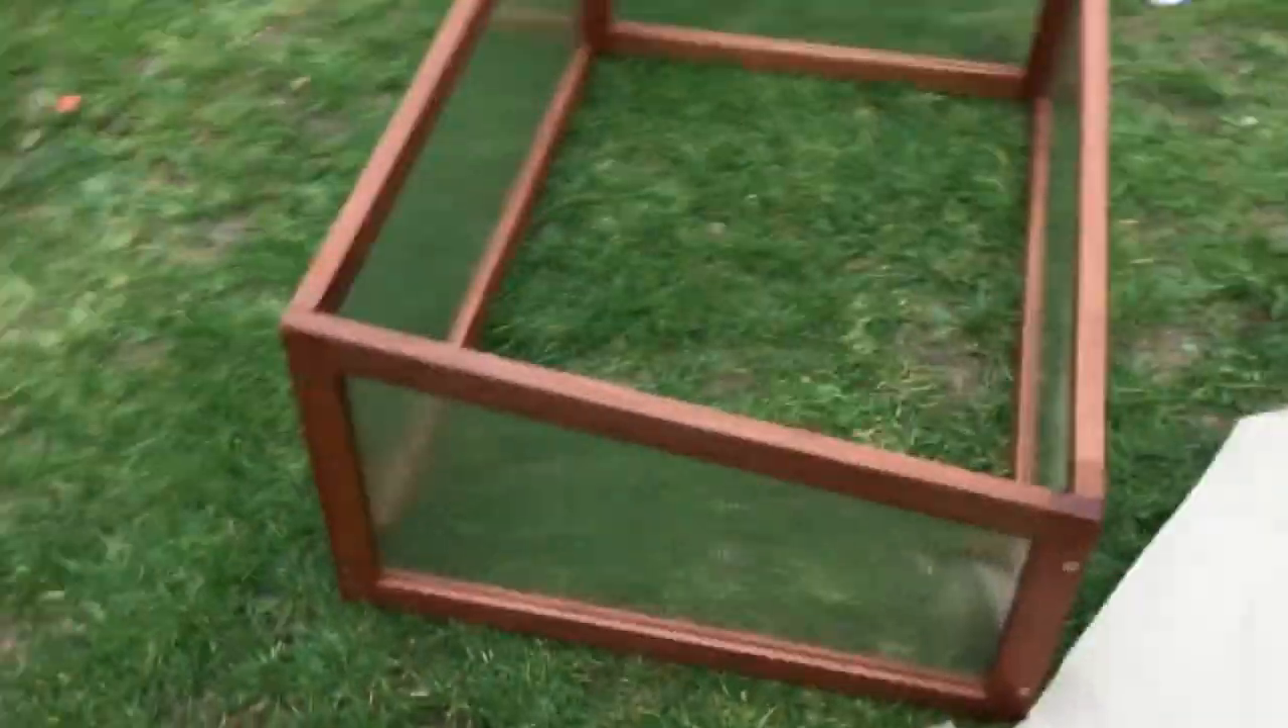And, that's the, er, basic frame done.